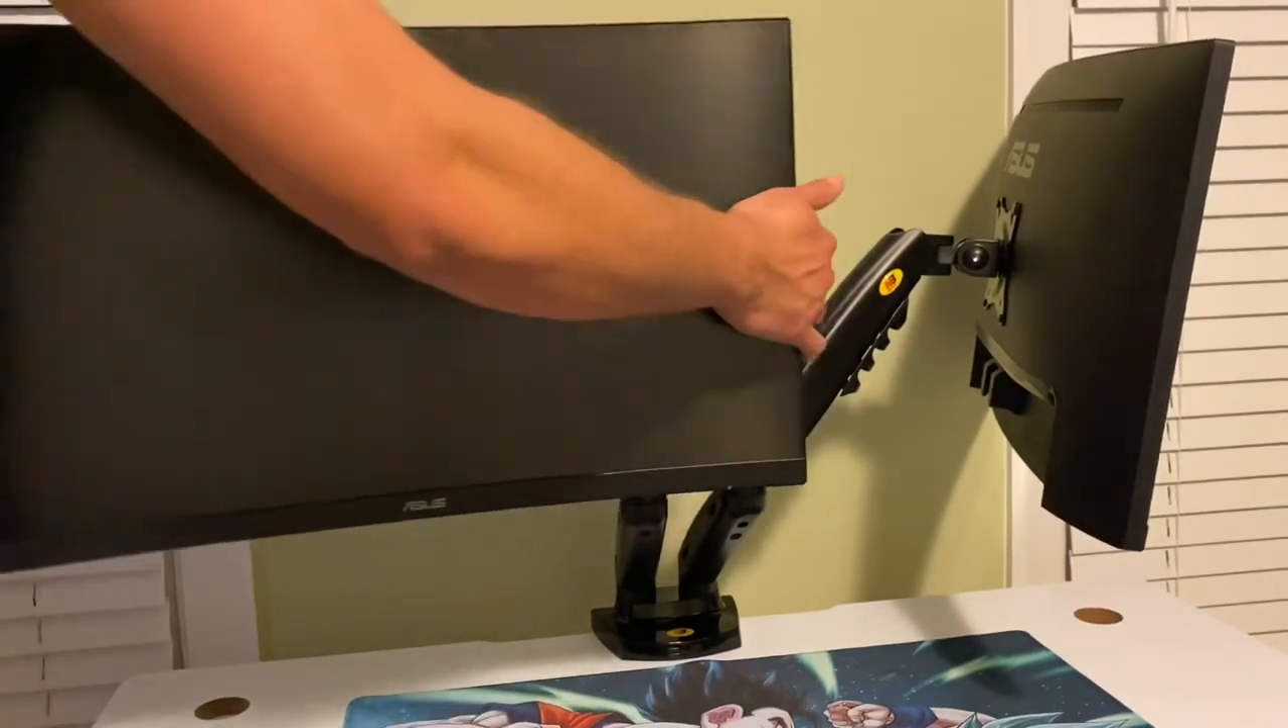All right boom just like that we have the monitors mounted now we got to do the wire routing so that's very important too.